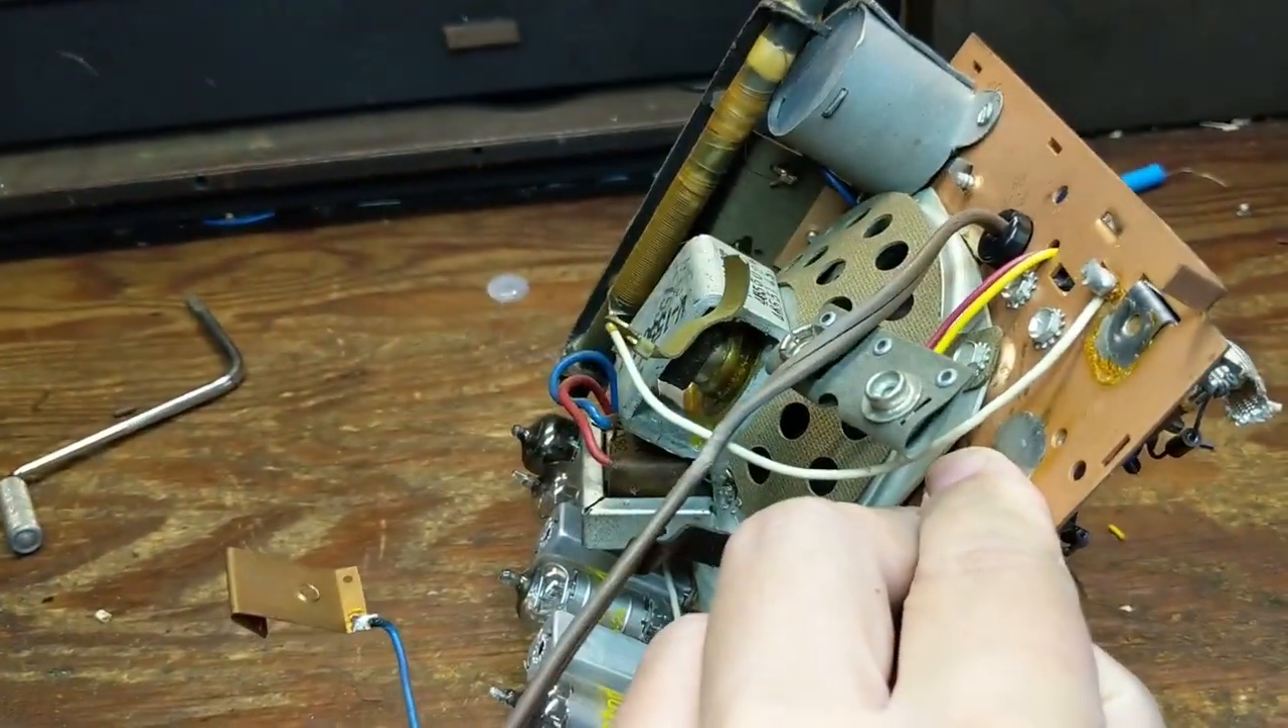Alright, well, I've got the, uh, chassis uninstalled.